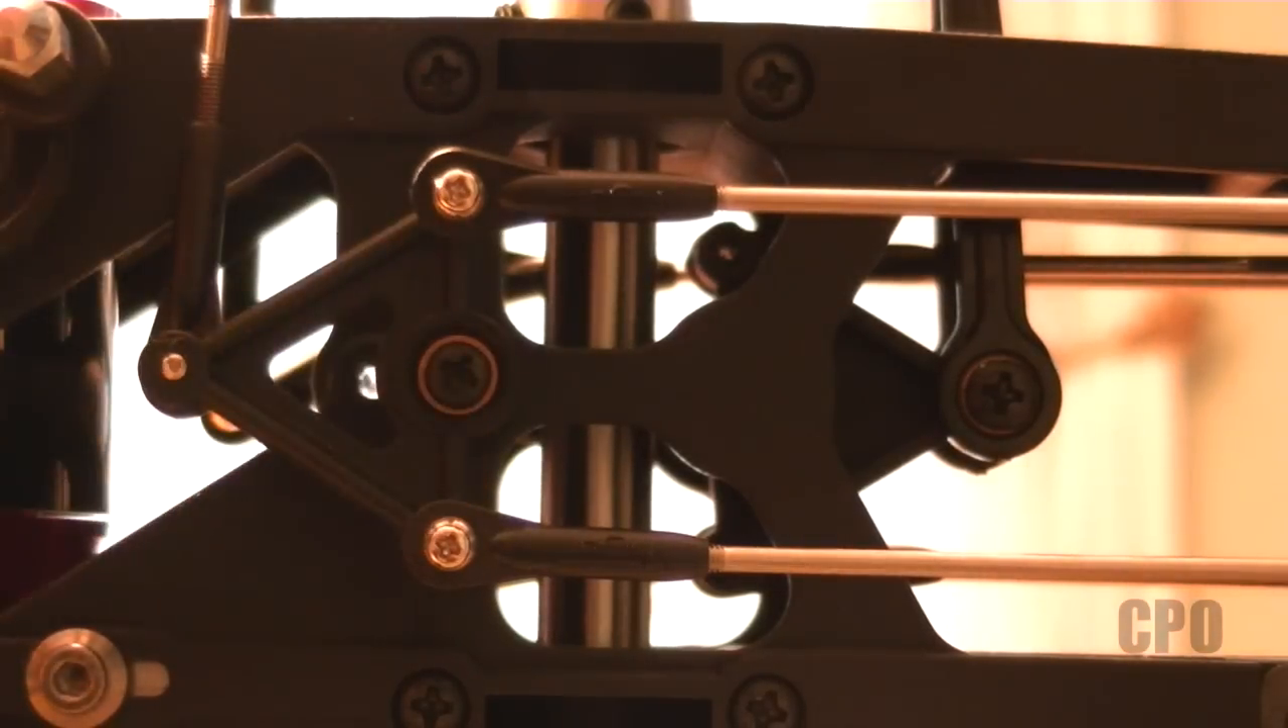I've got my two linkage rods on now.